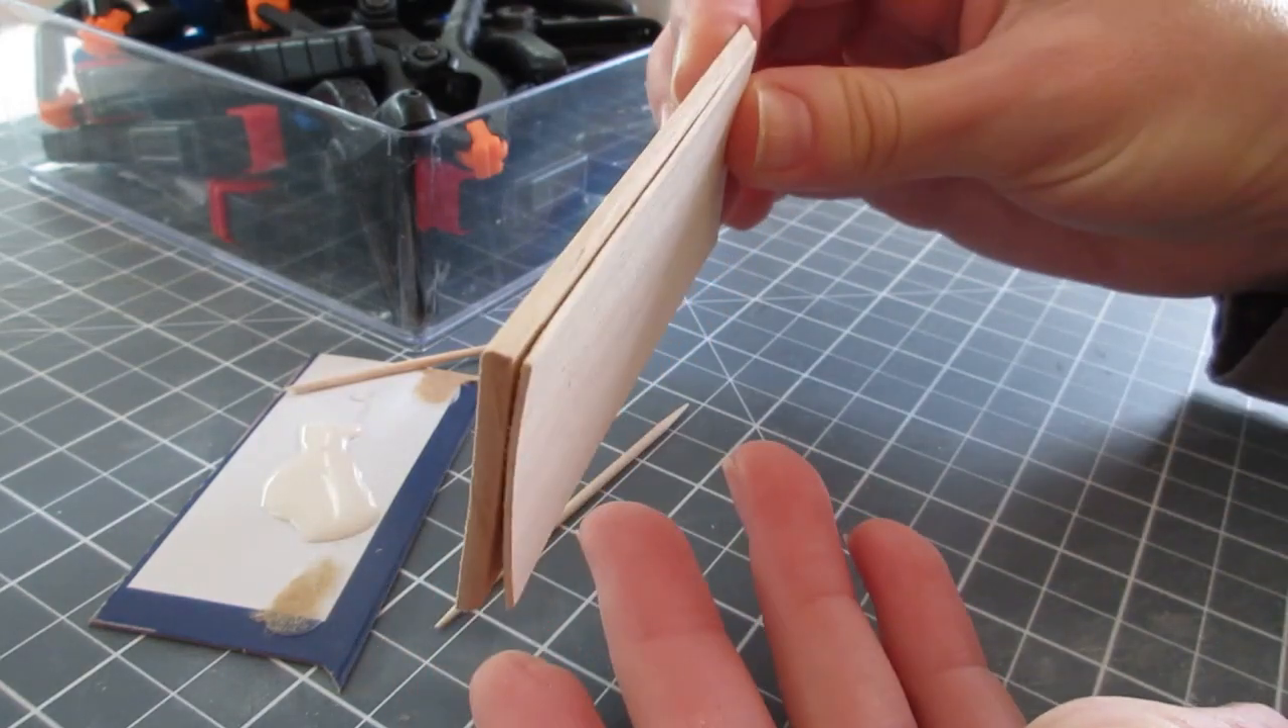See how the molding is trying to lift away from the thicker piece of wood.